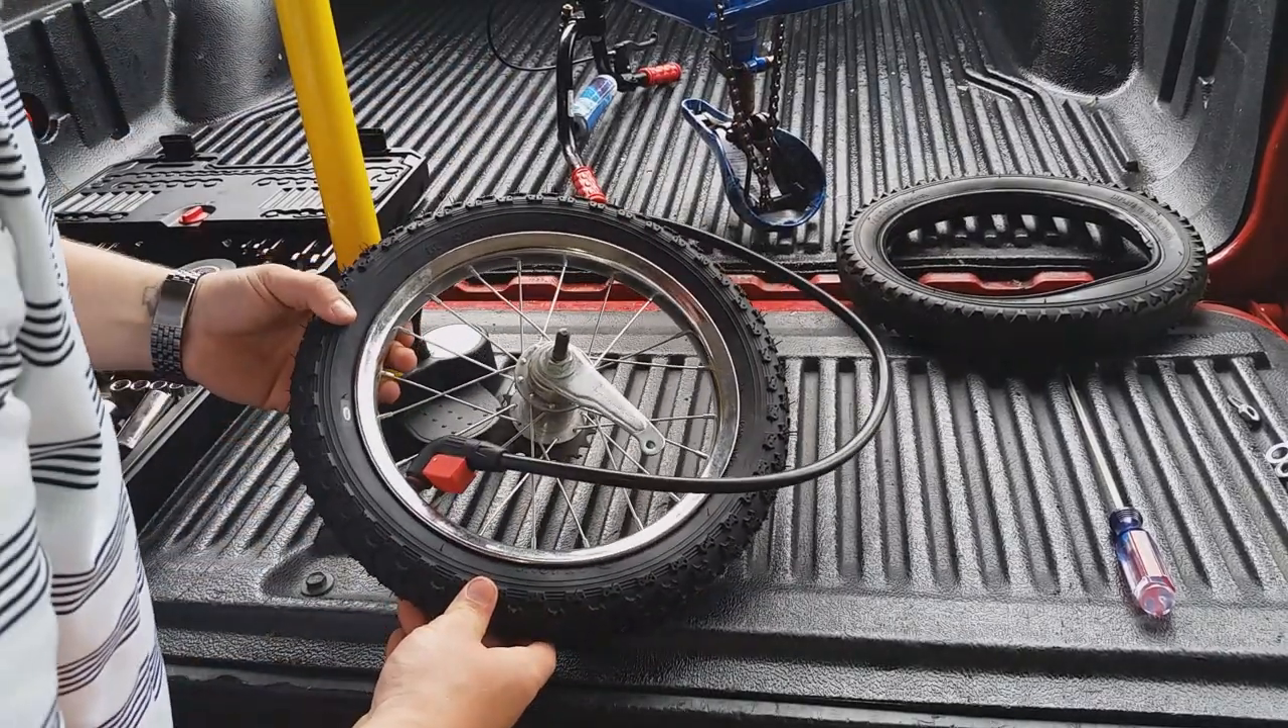Now we've got the tire completely on the rim.